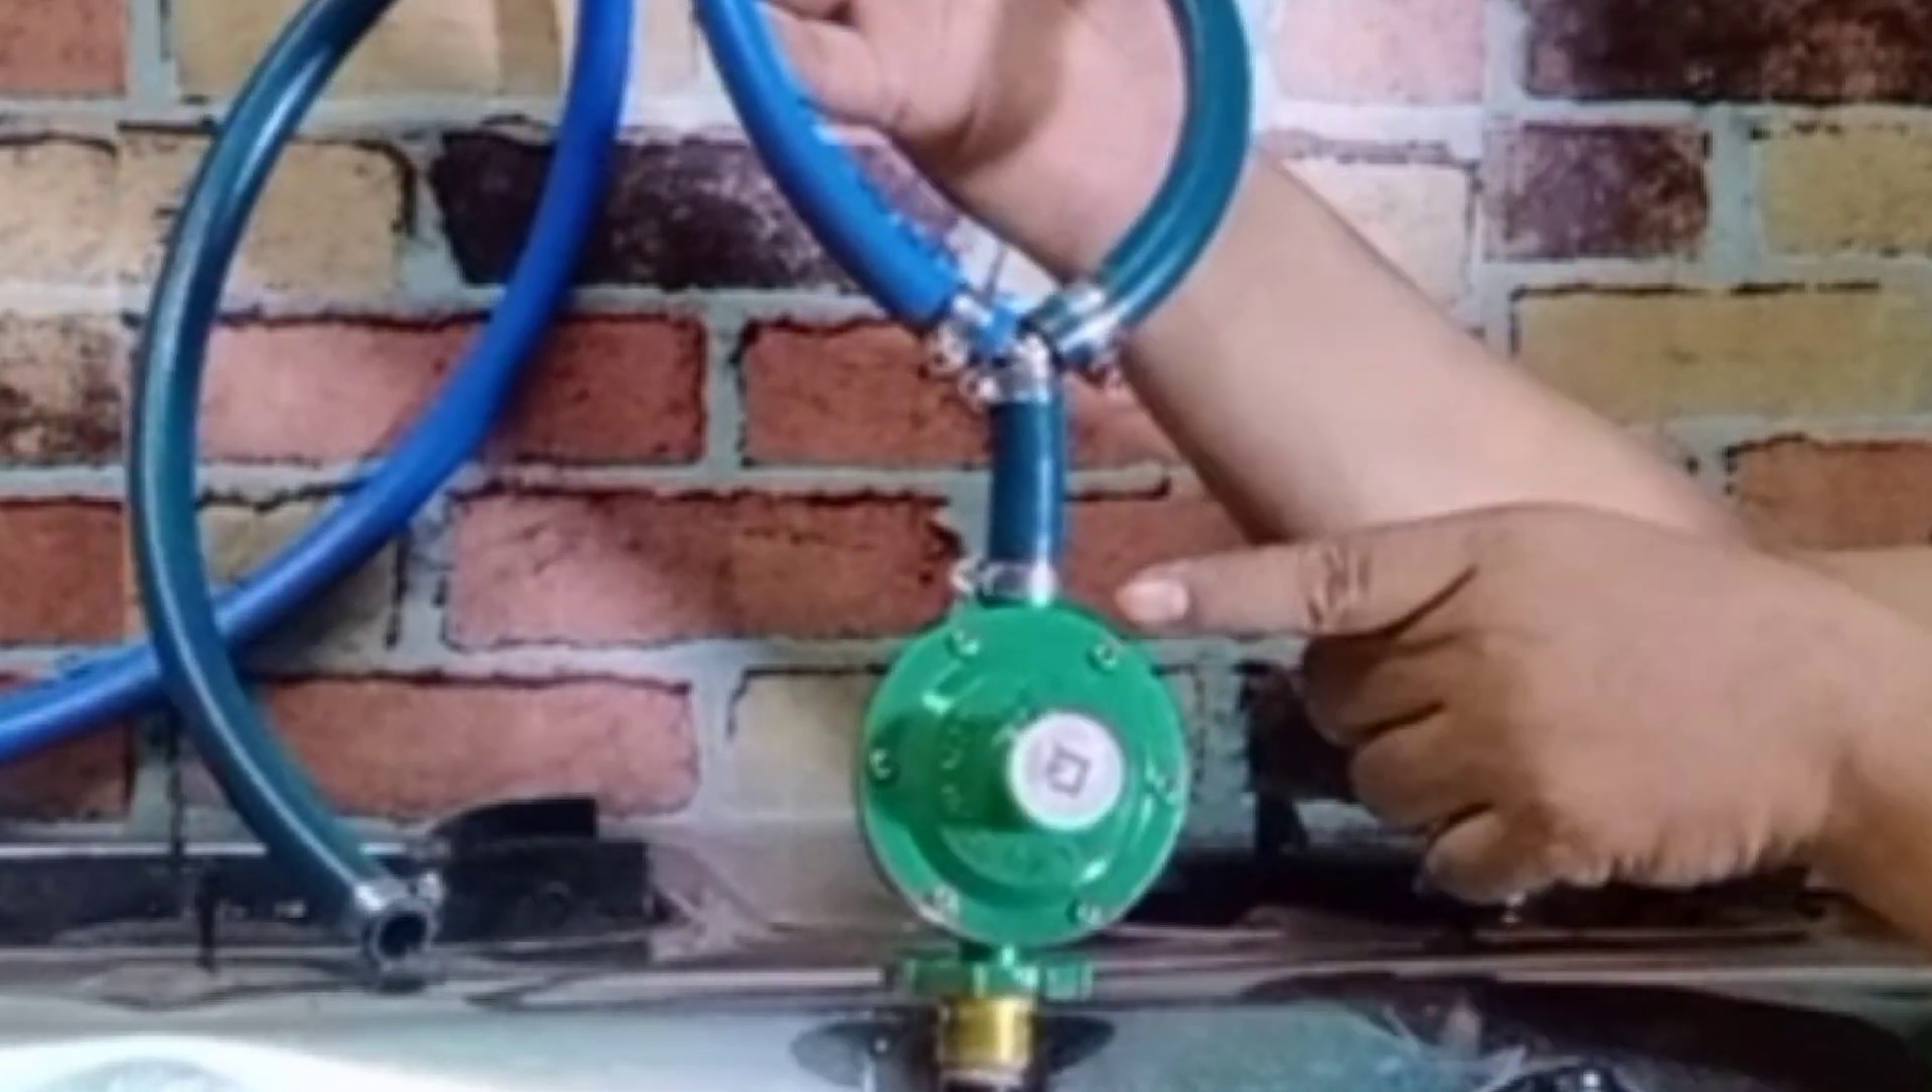So, ayan po Nakakabit na yung ating dalawang hose Sa Y connector.